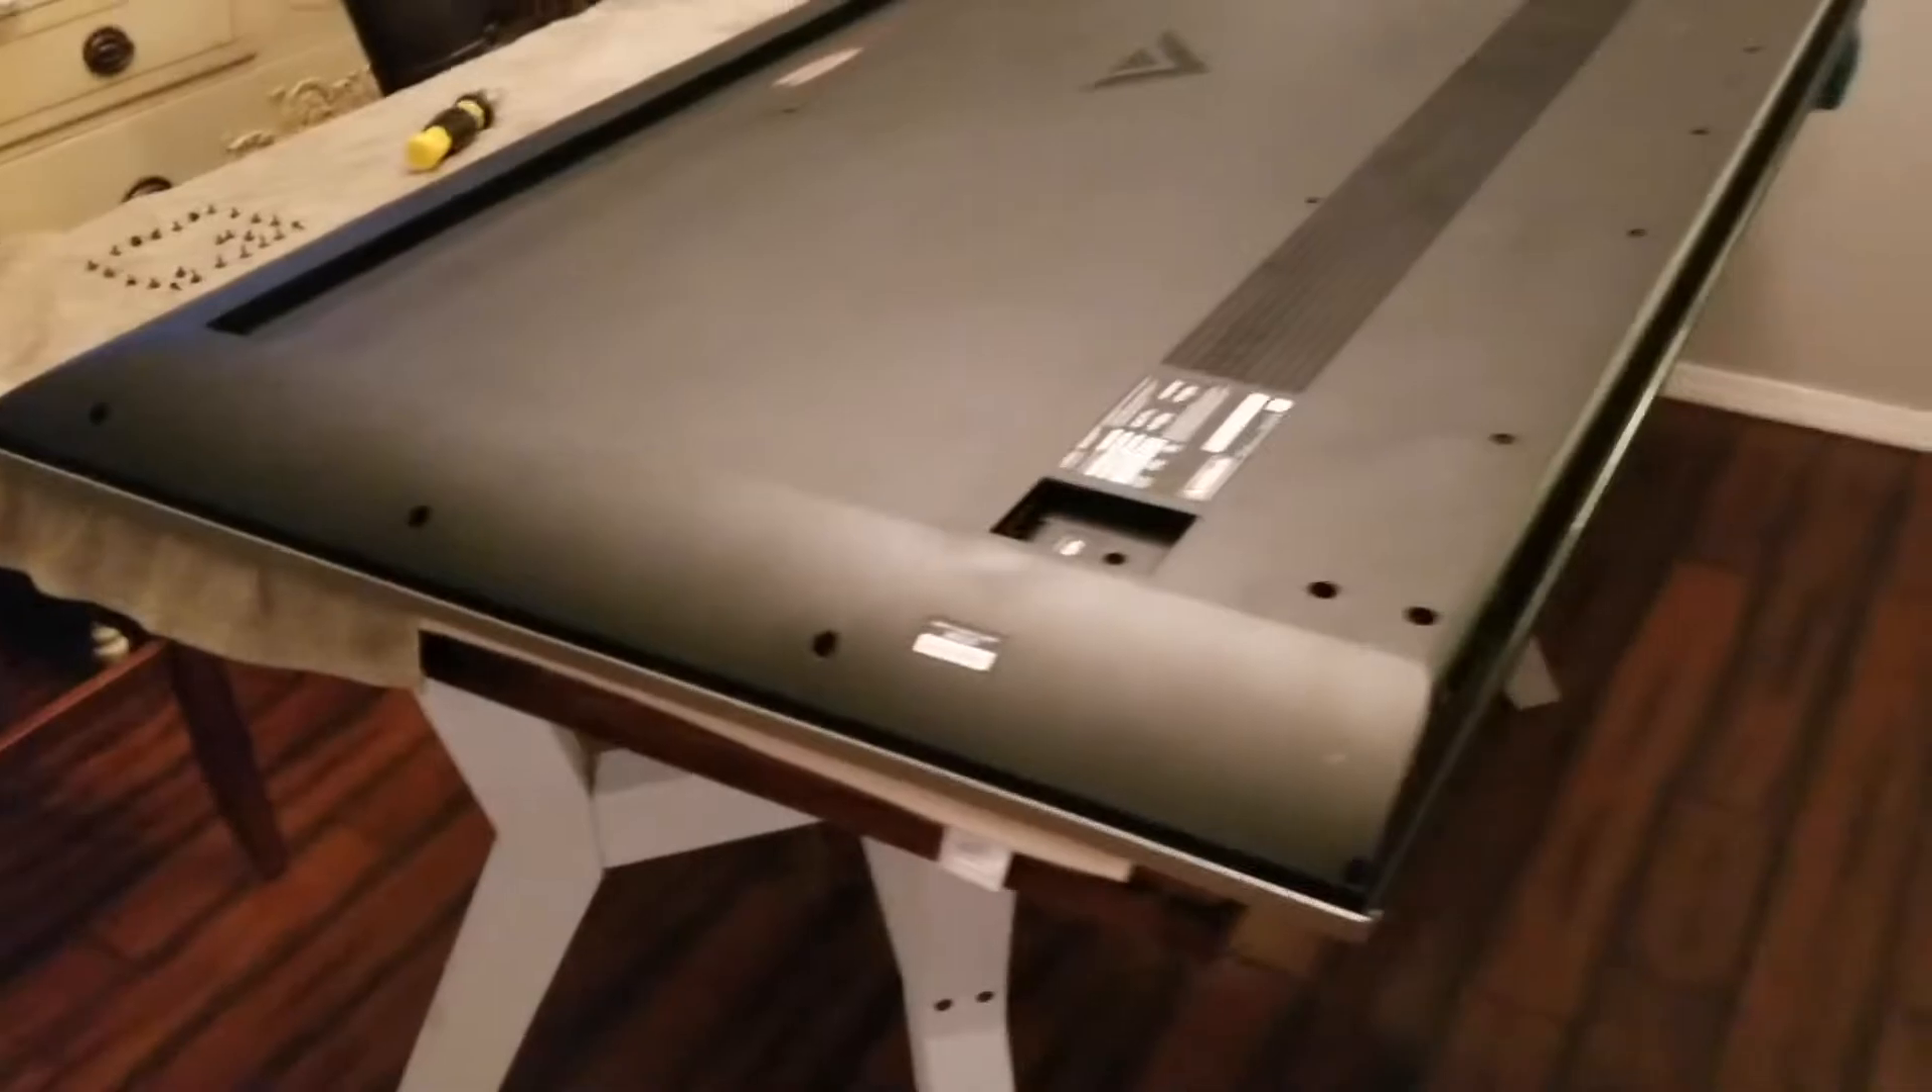Okay, so we have all of our screws out.